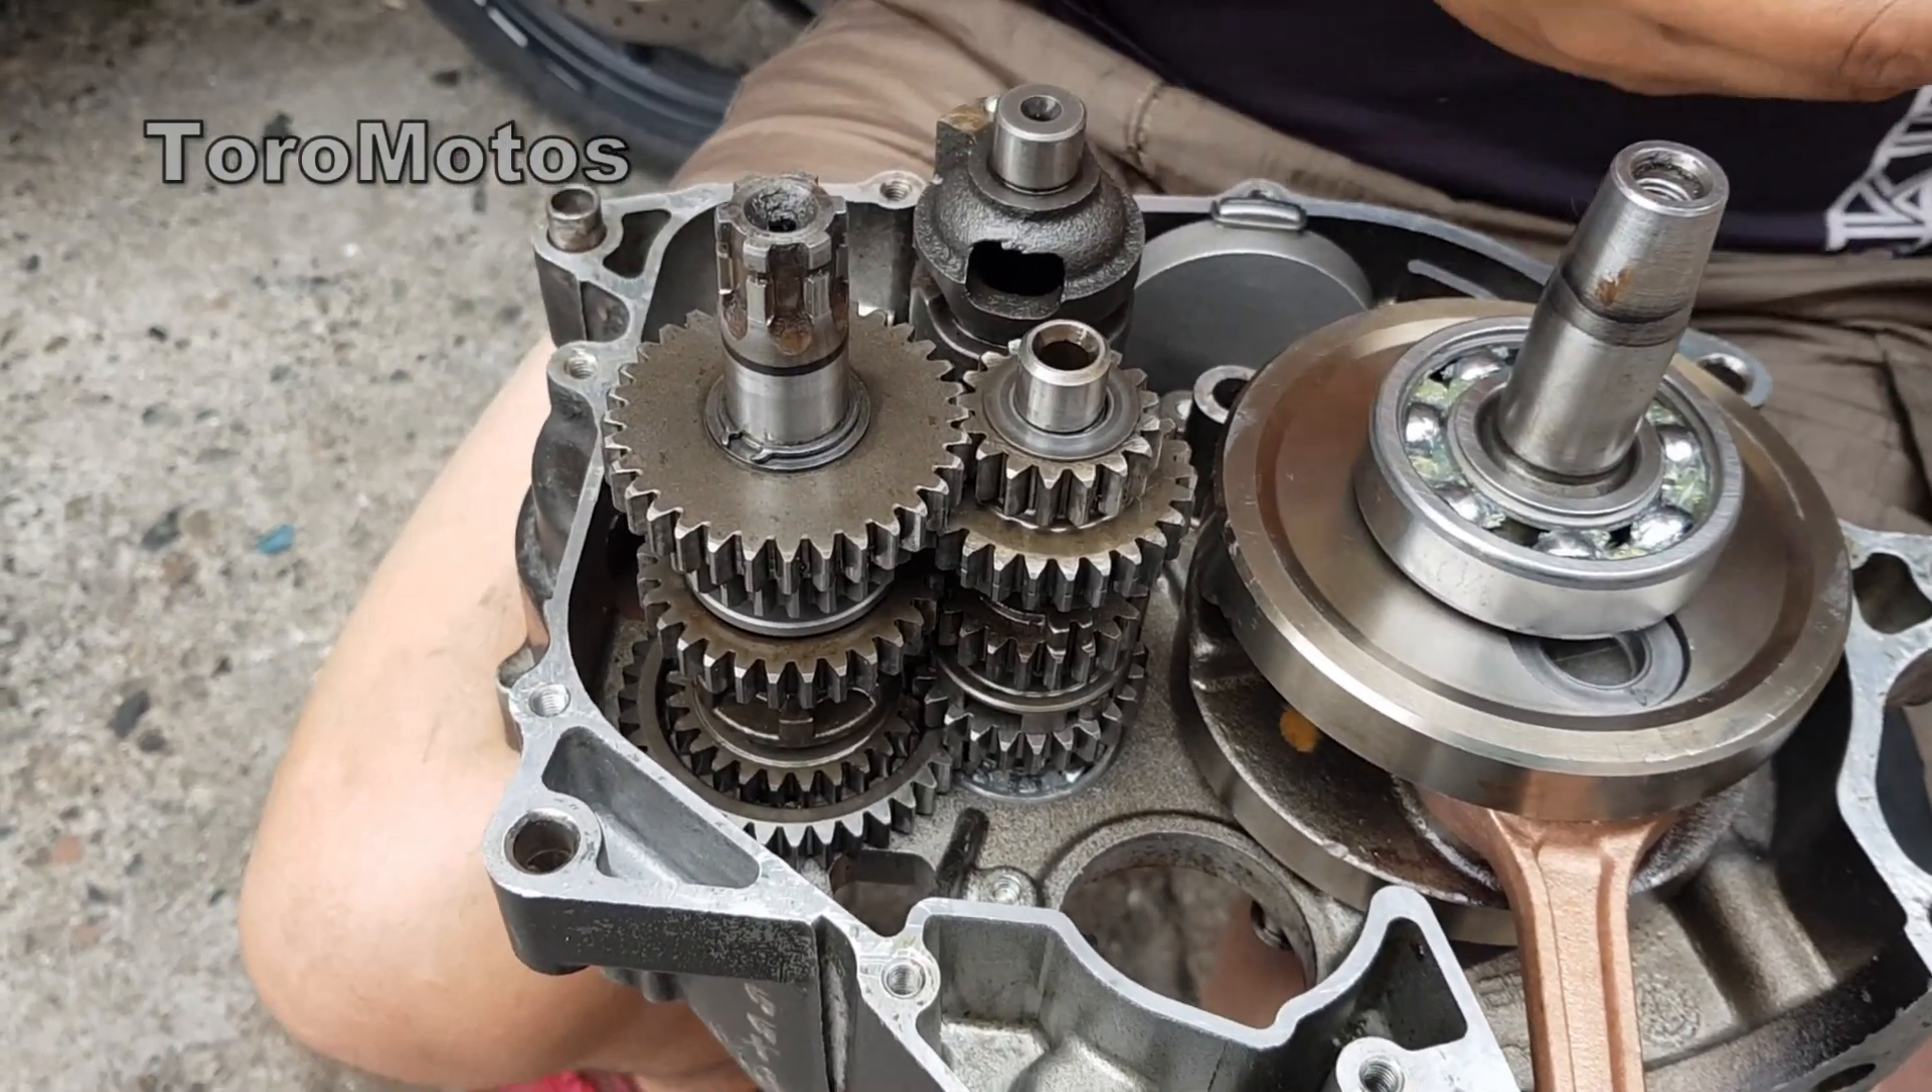De esta forma ya quedaría pues la caja armada.